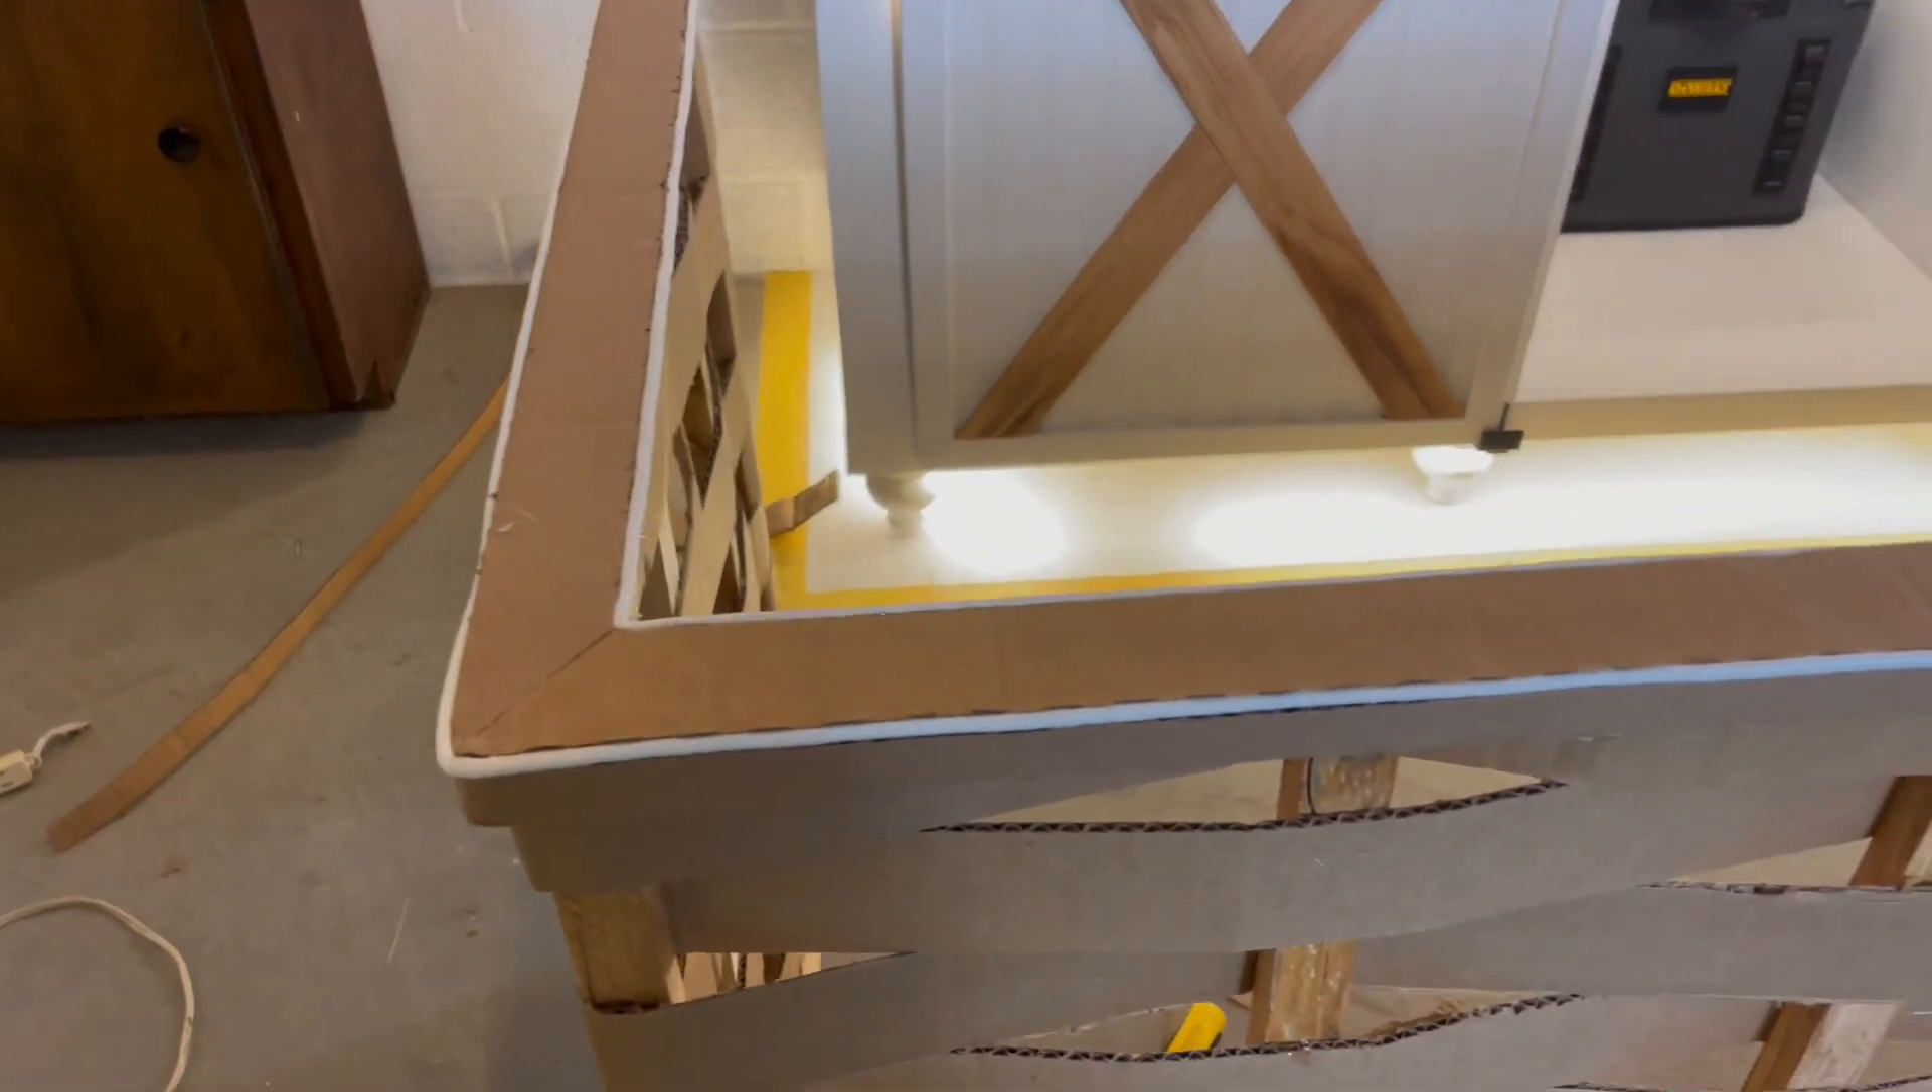I ended up putting trim along the top here and then I didn't like the raw edges of the cardboard so I went and got rope that I had.